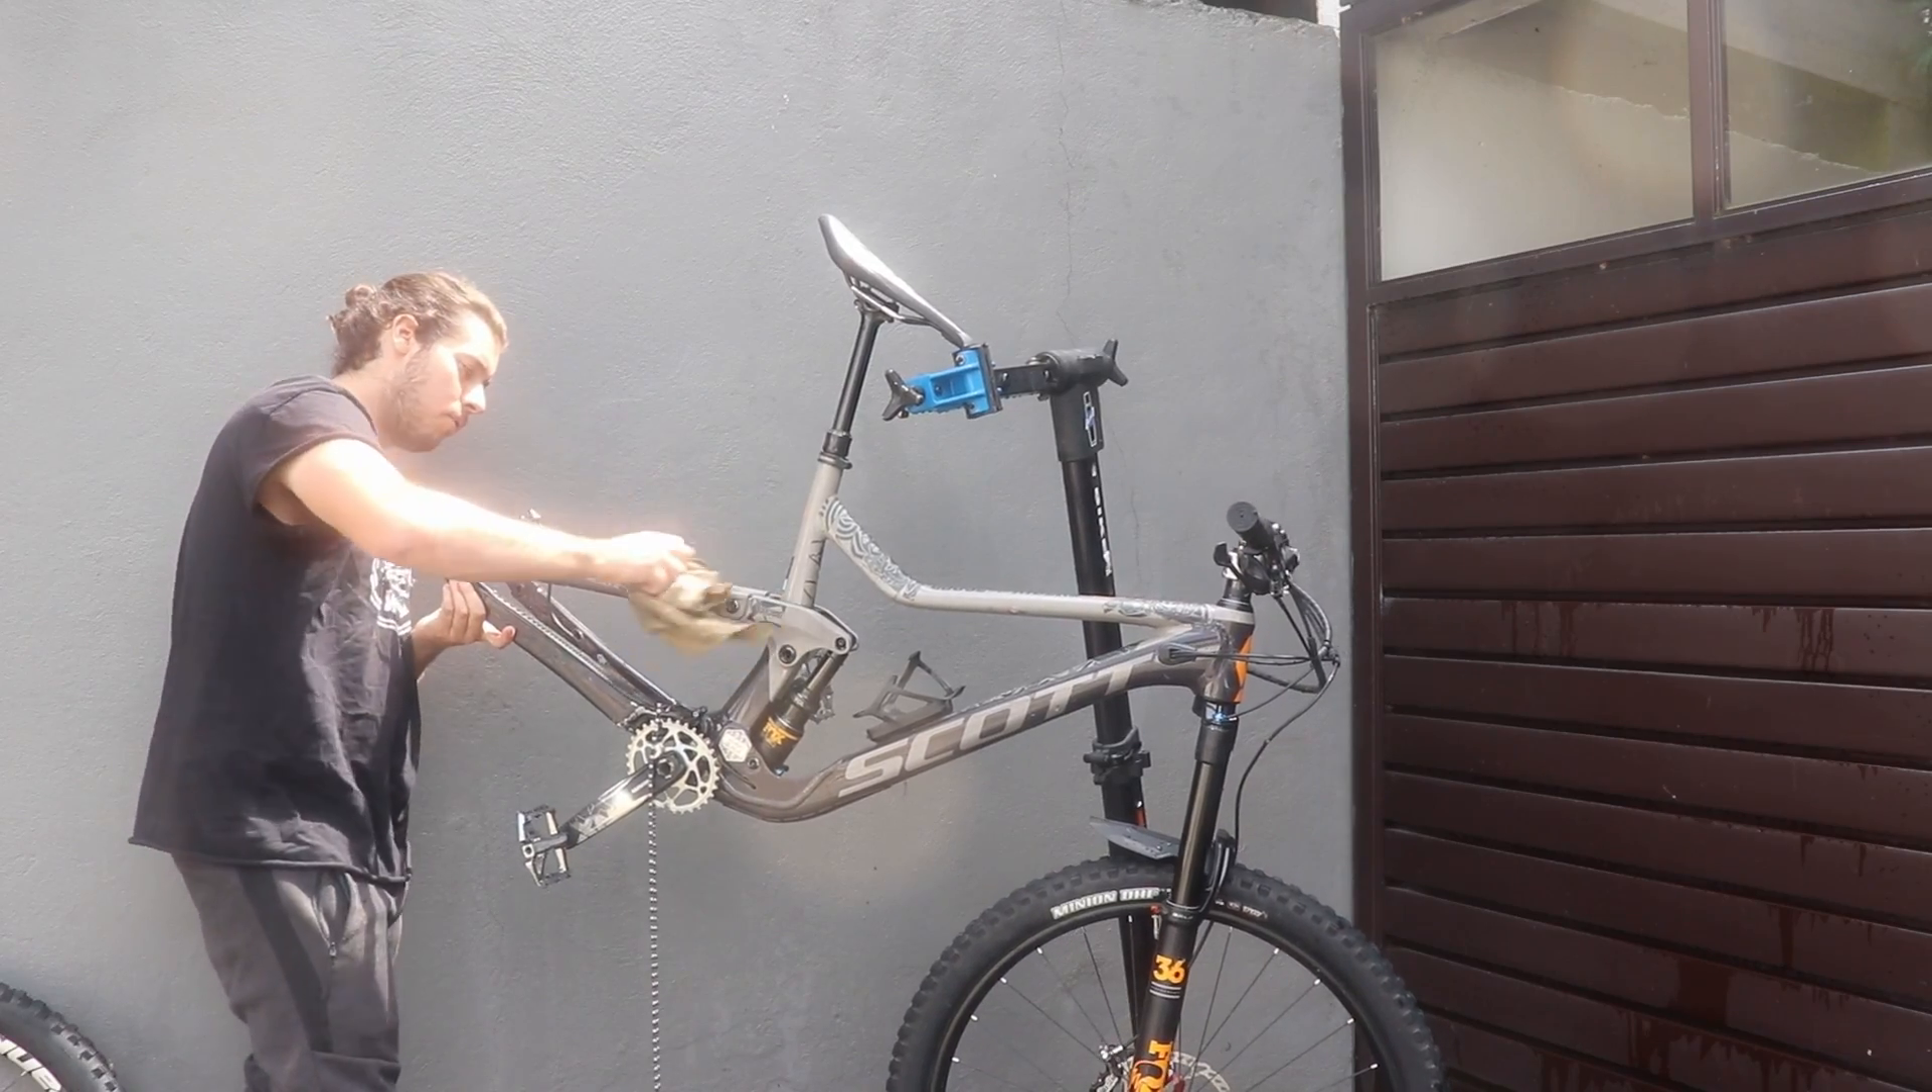Ahorita, como vieron, ya le puse la llanta de adelante, pero la de atrás no.